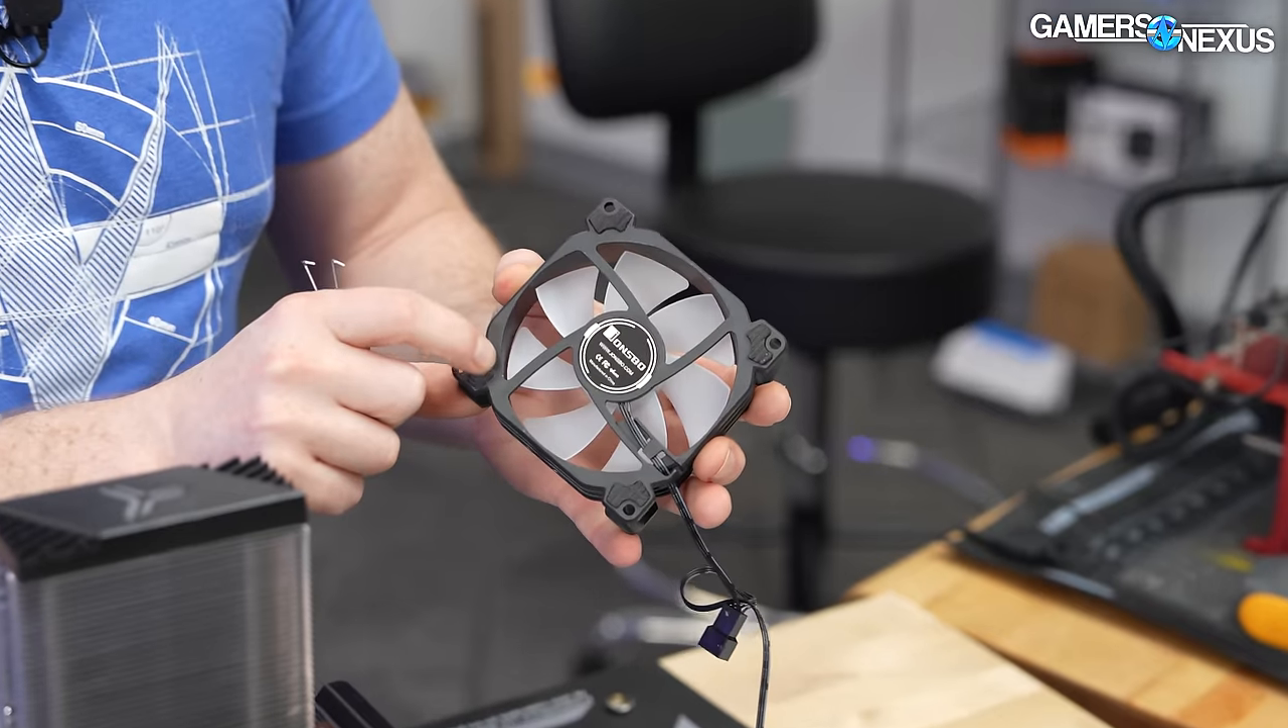I haven't installed the fan yet. This fan is actually, it's pretty nice for a cheapo cooler.